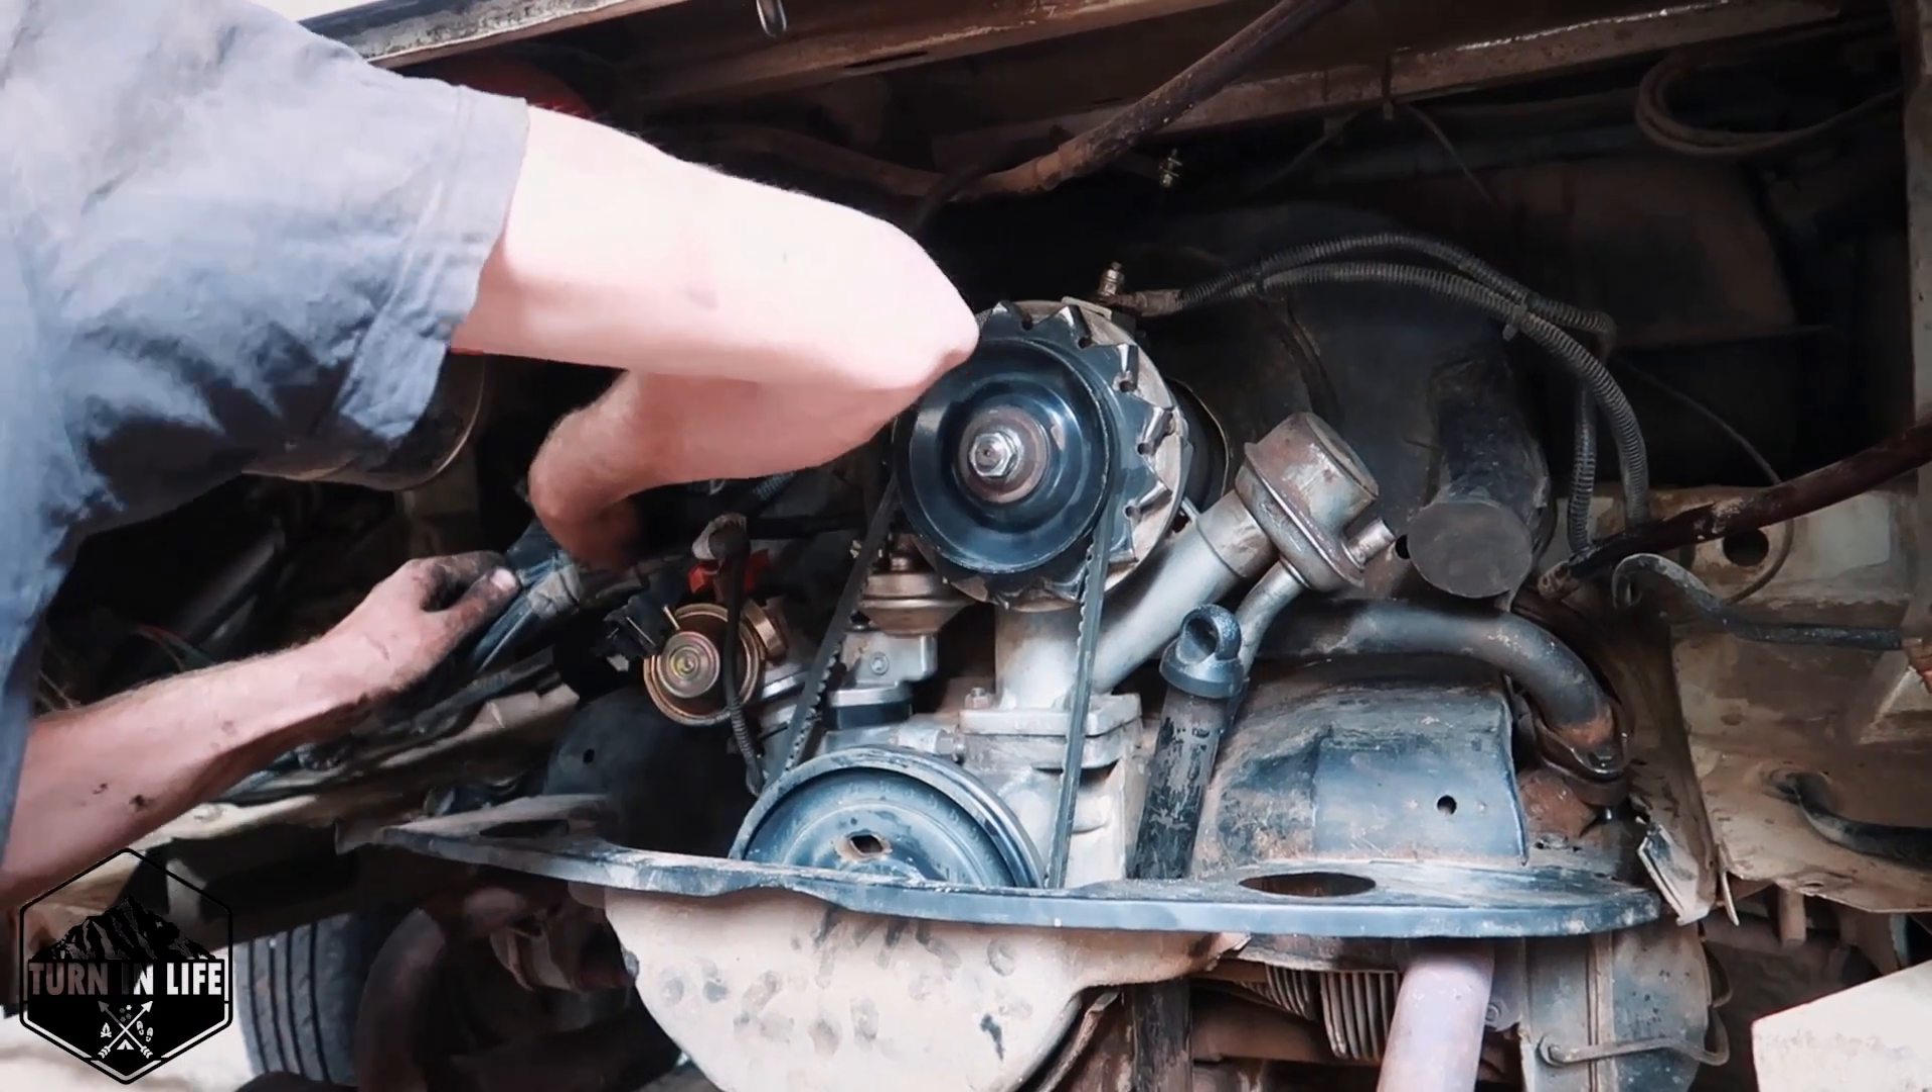O motor já tá no lugar, agora é só conectar toda essa fiarada aí, que é minha, nossa, chega a dar medo.